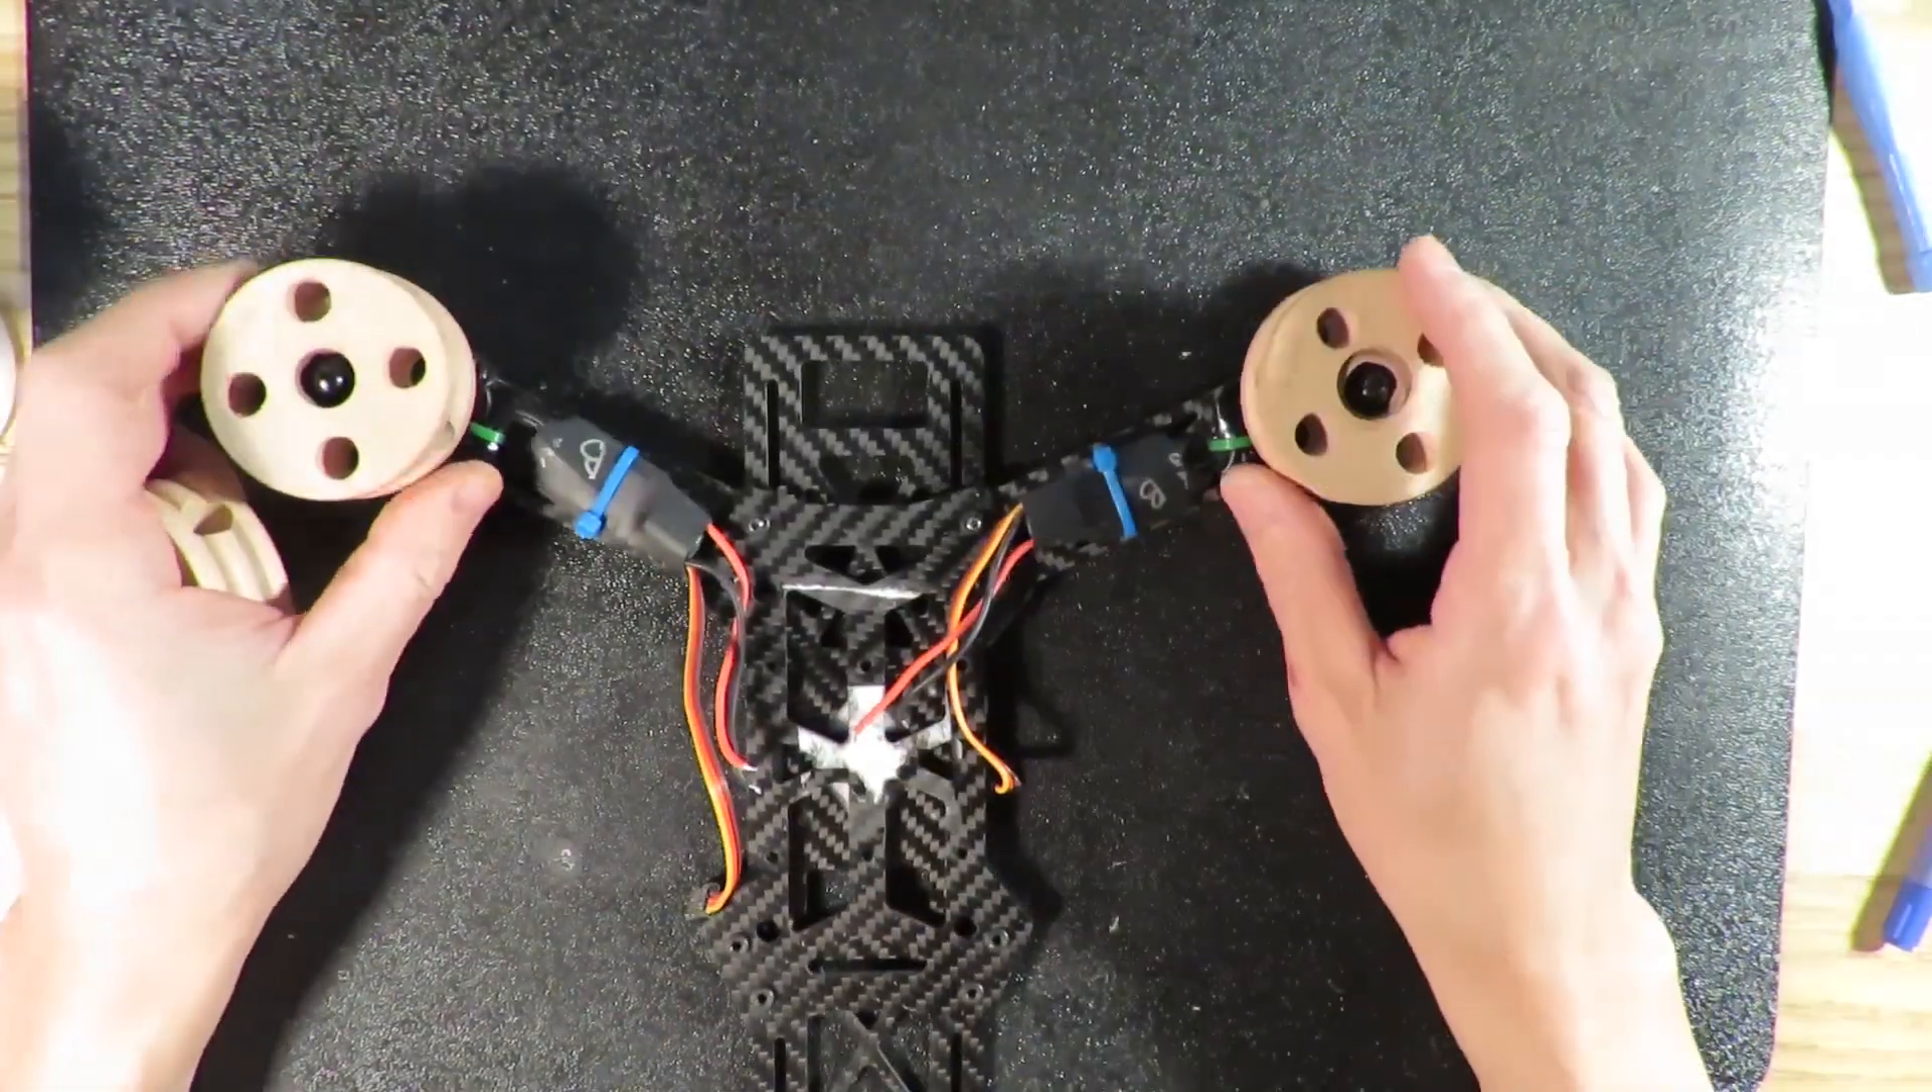Now you can see I removed two of my arms on my drones and only leave two arms and with a motor on it.